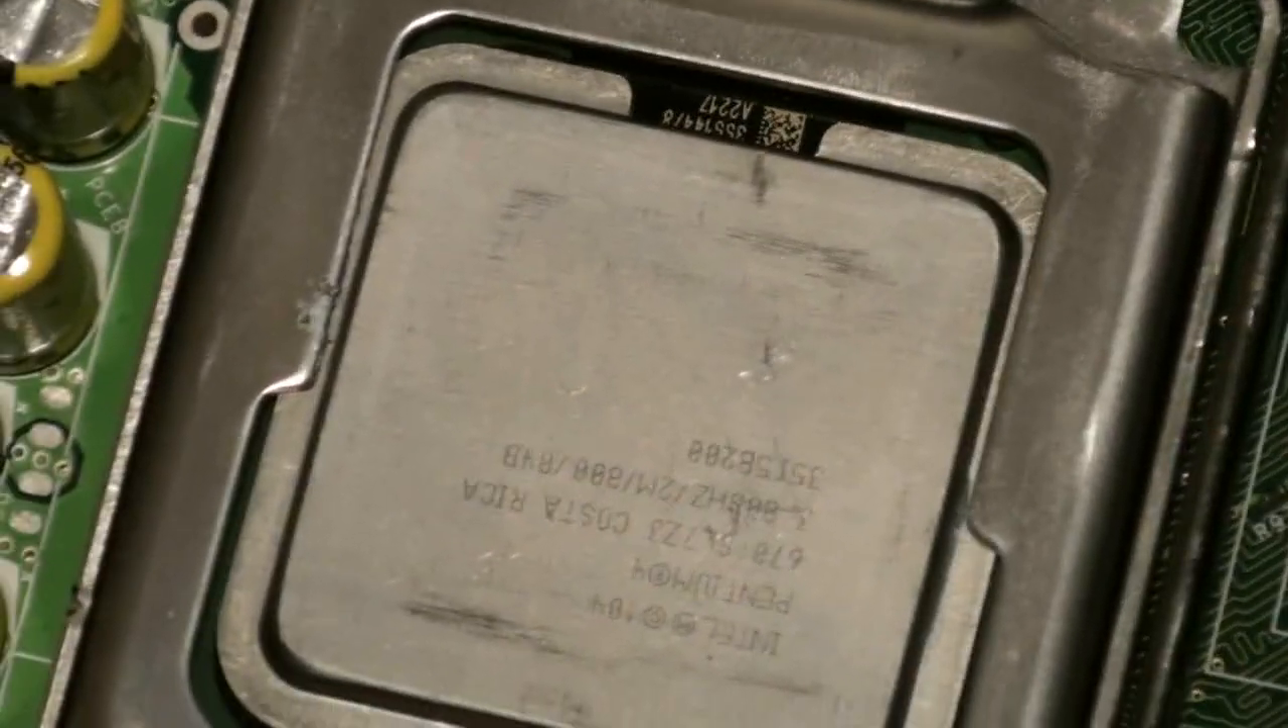Now there we have our new CPU installed.